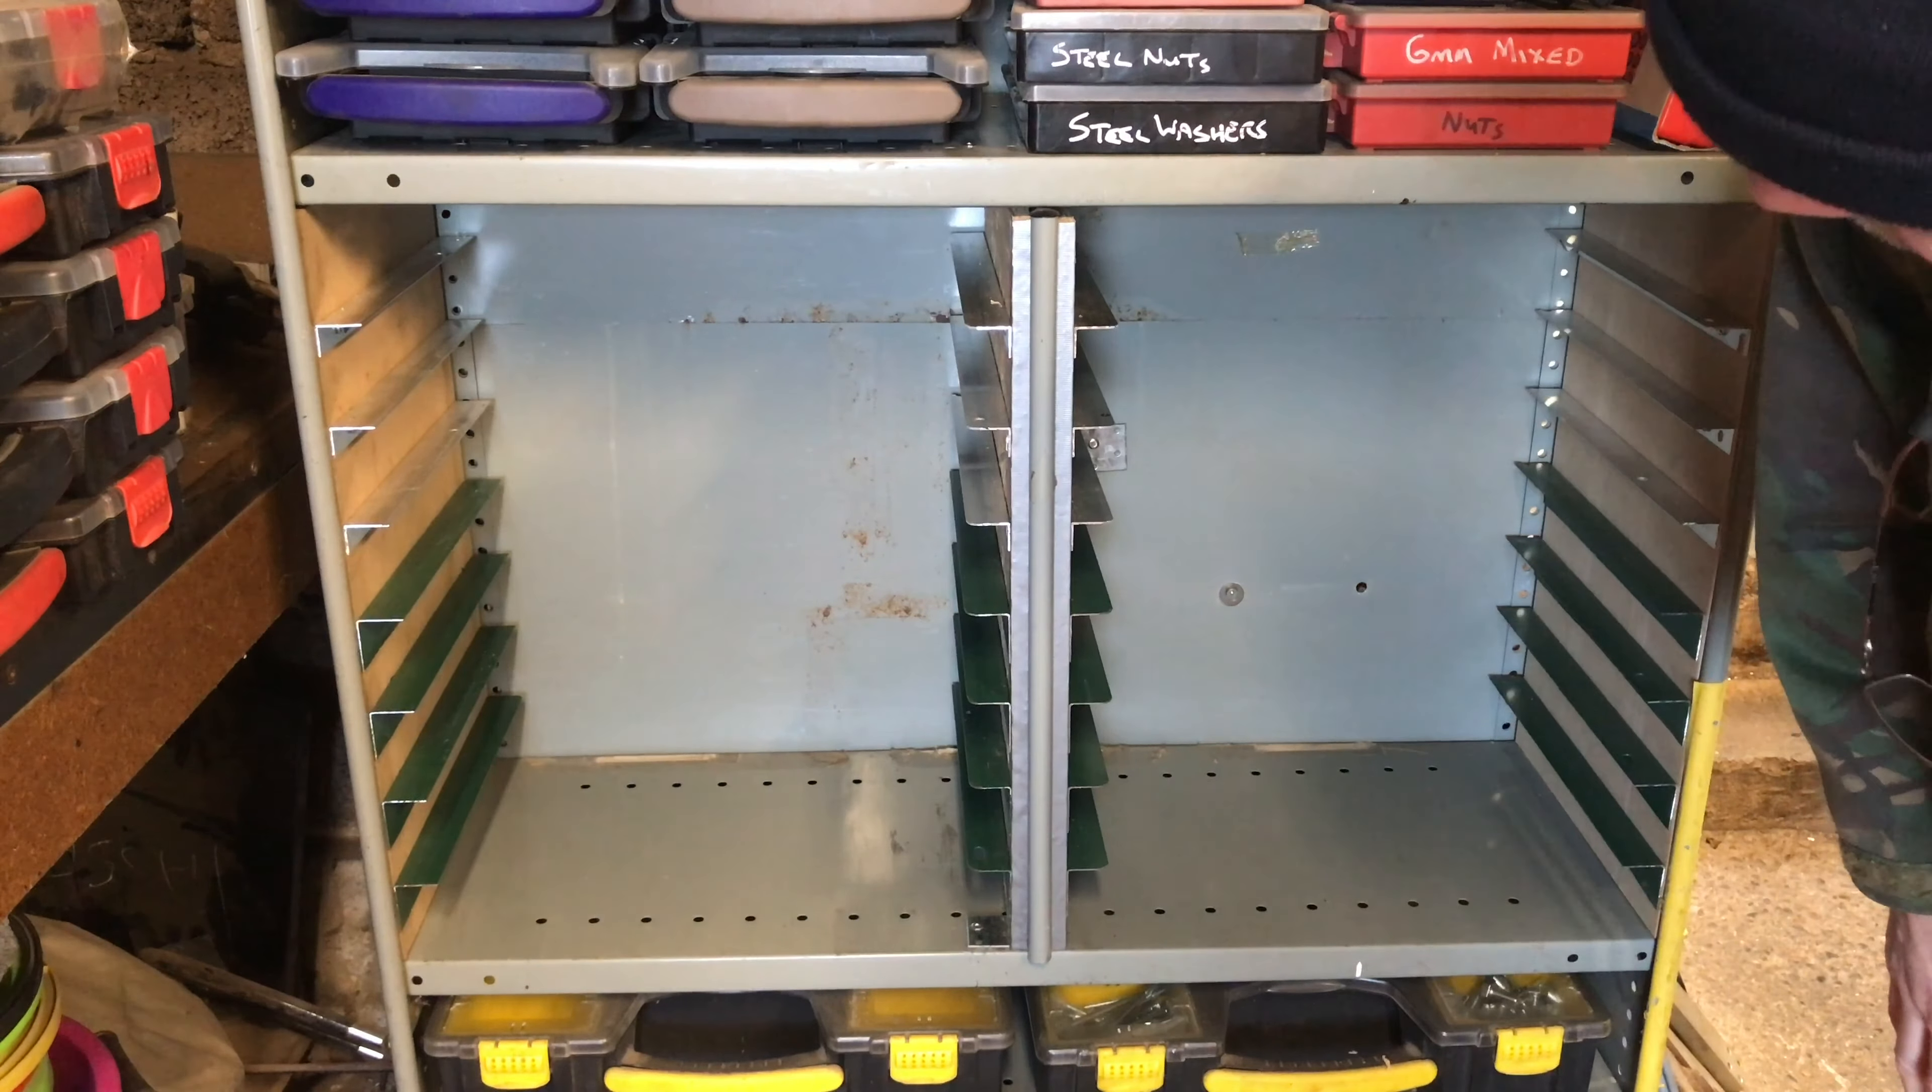Rightio there's the 32 rails fitted to the cupboard they've all been deburred and bolted on ready to accept the plastic boxes.